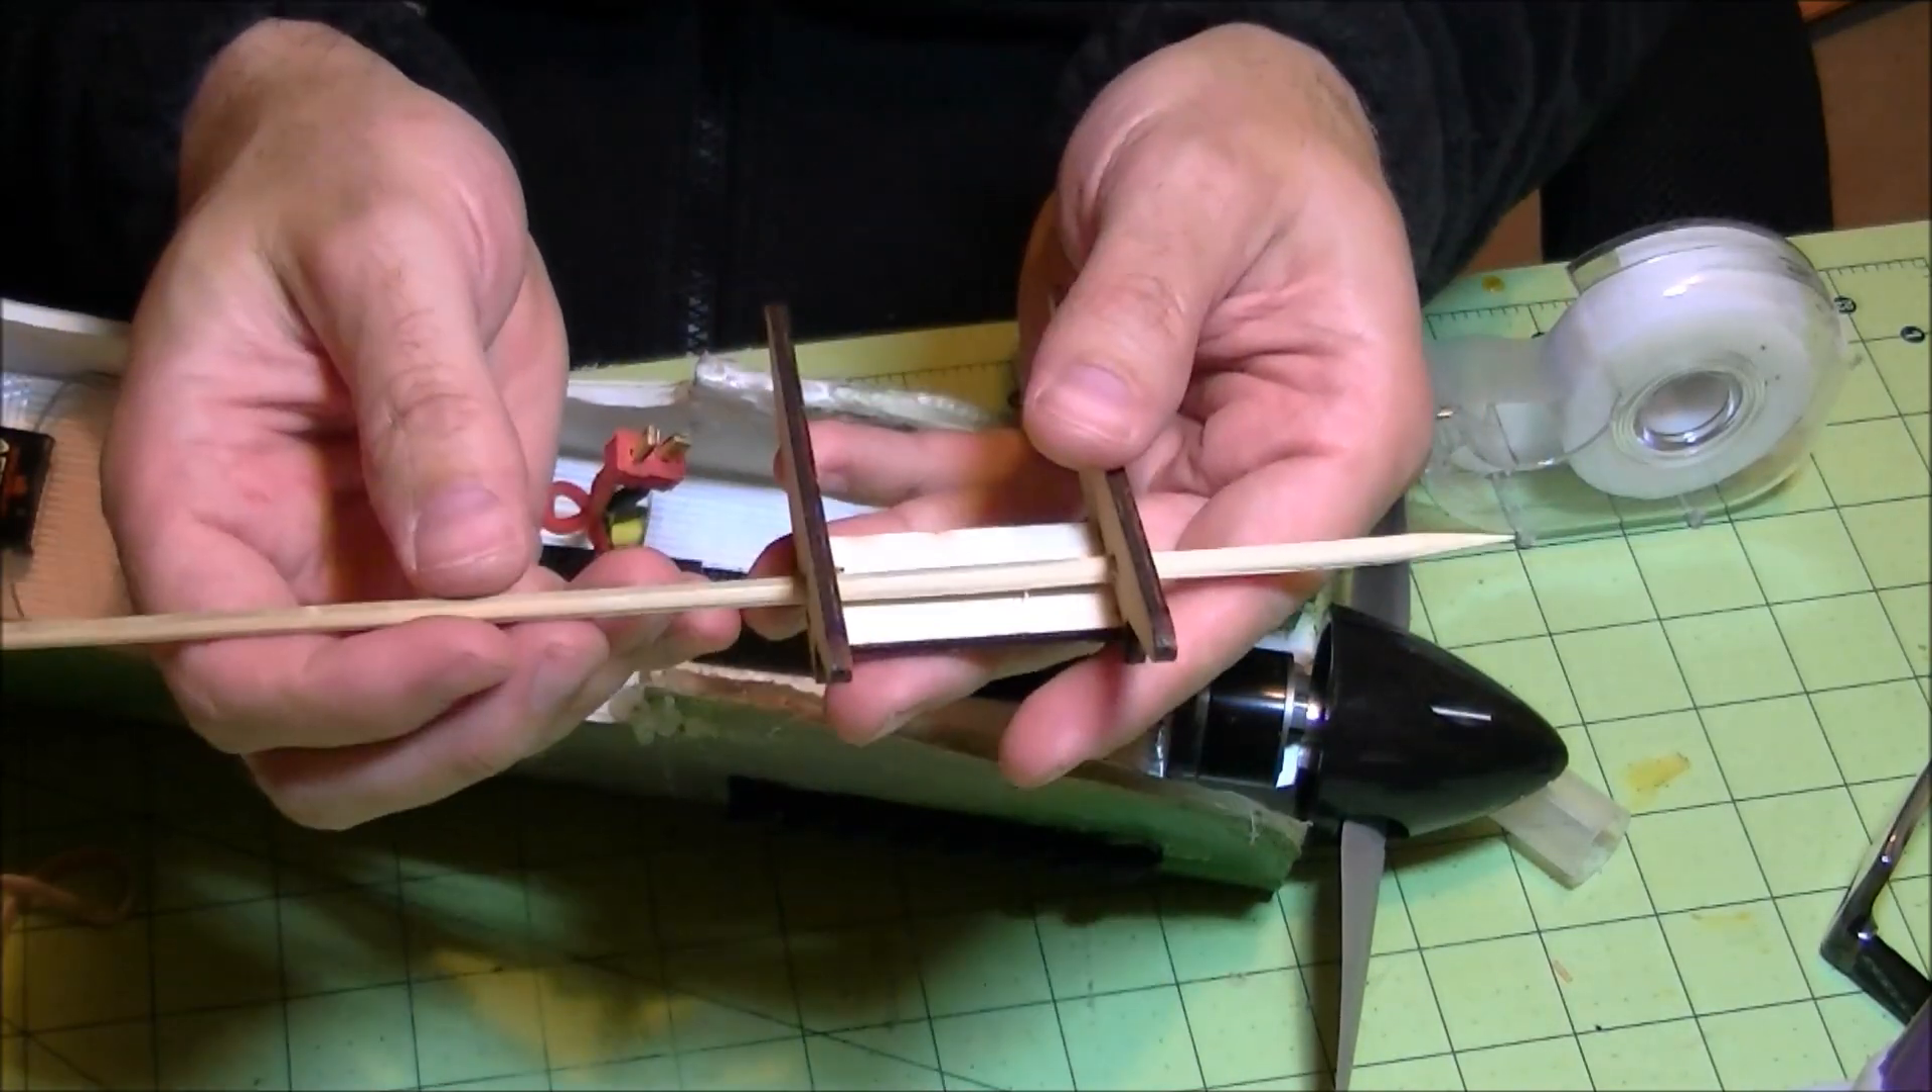Okay, now I got my hole drilled, I got my holes drilled out, and you can see that barbecue skewer goes through there.